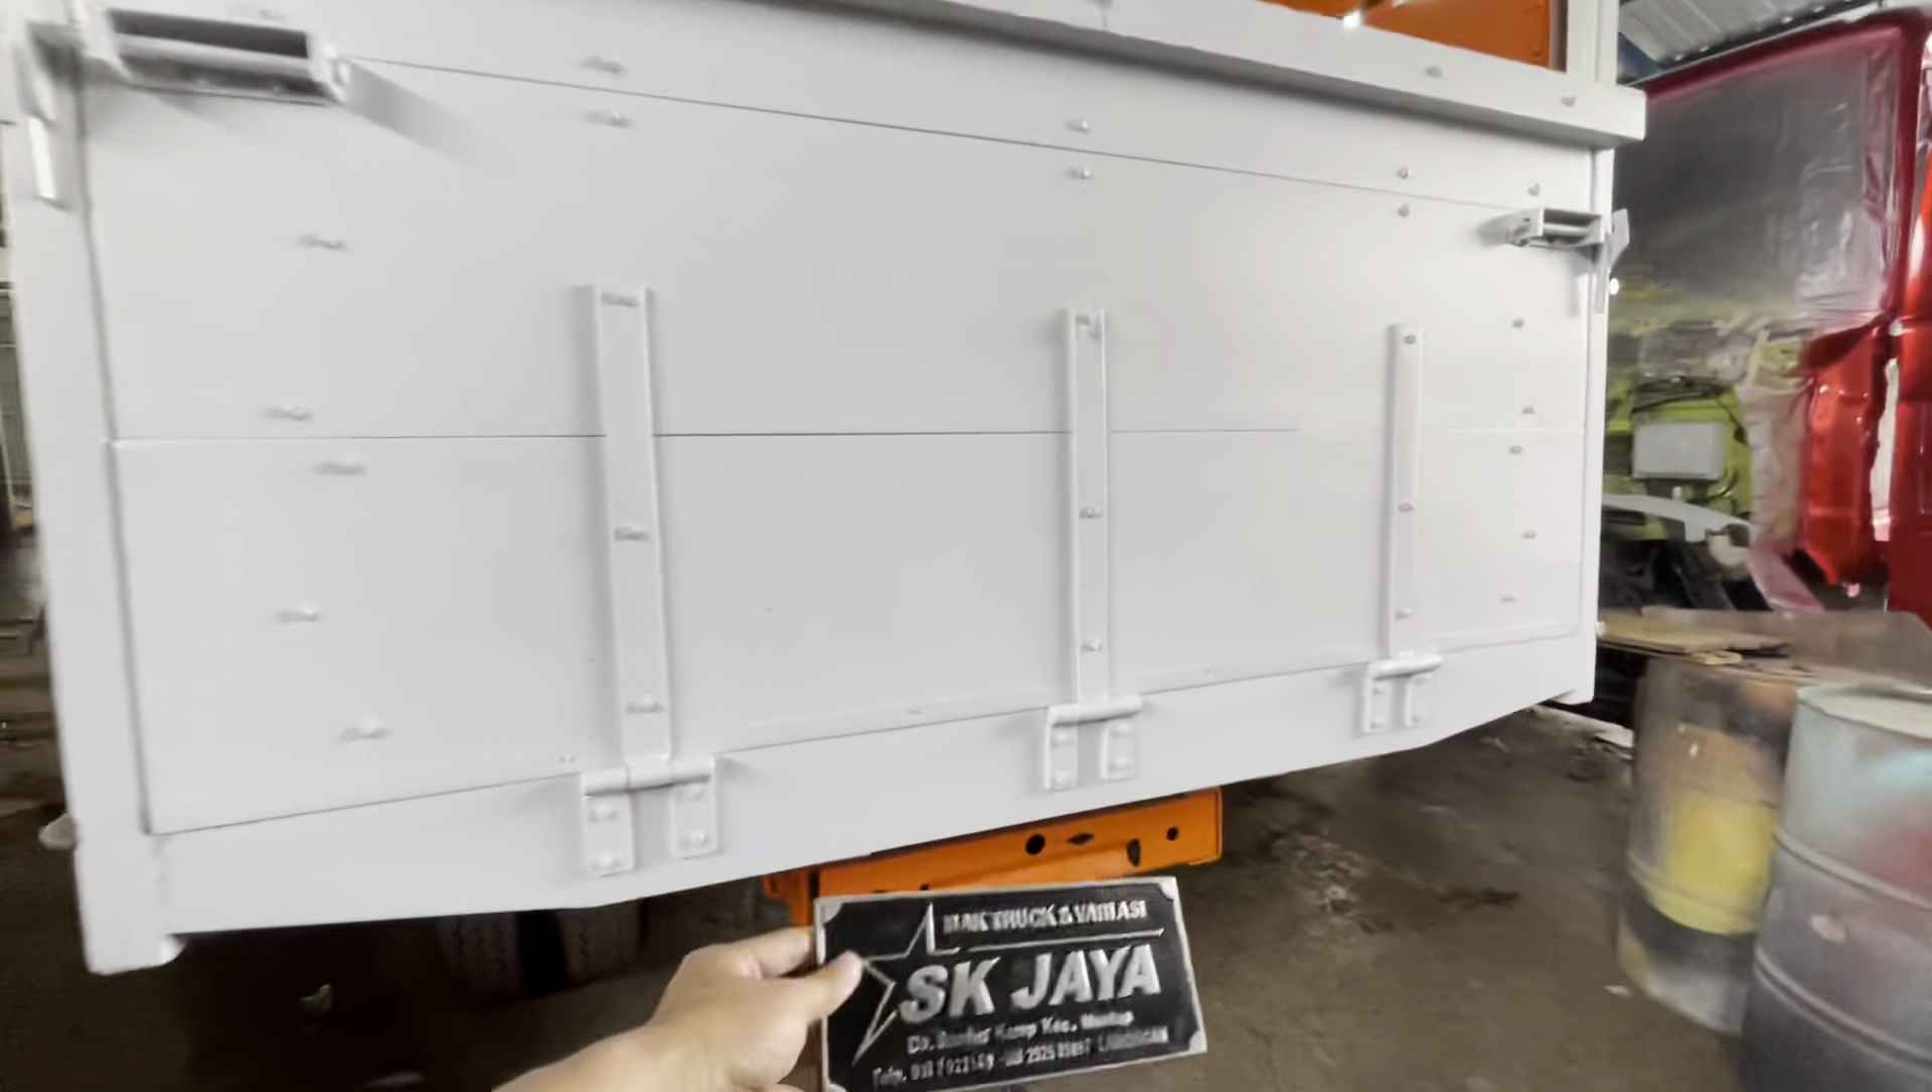Dan ini emblemnya Sudah mau dipasang ya guys.